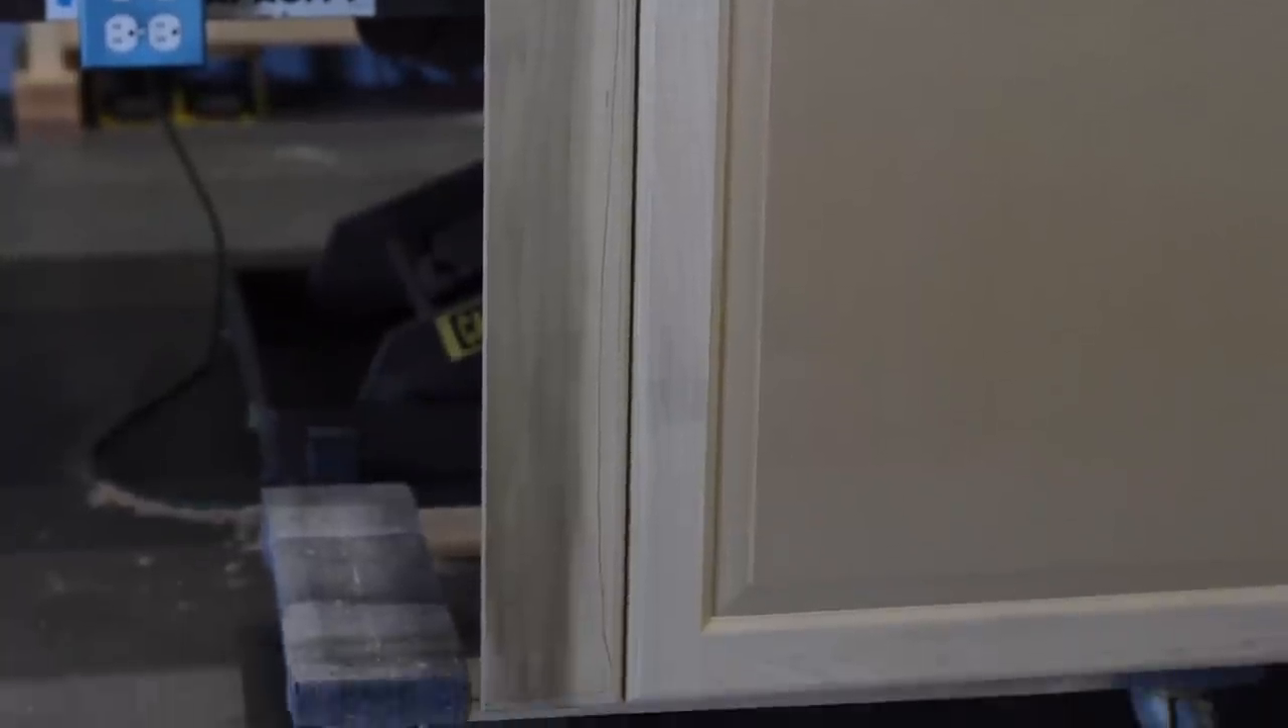You can see here how the filler and the doors are set at the same height. And the gap between the door and the filler is set at about one eighth of an inch and it's nice and even.